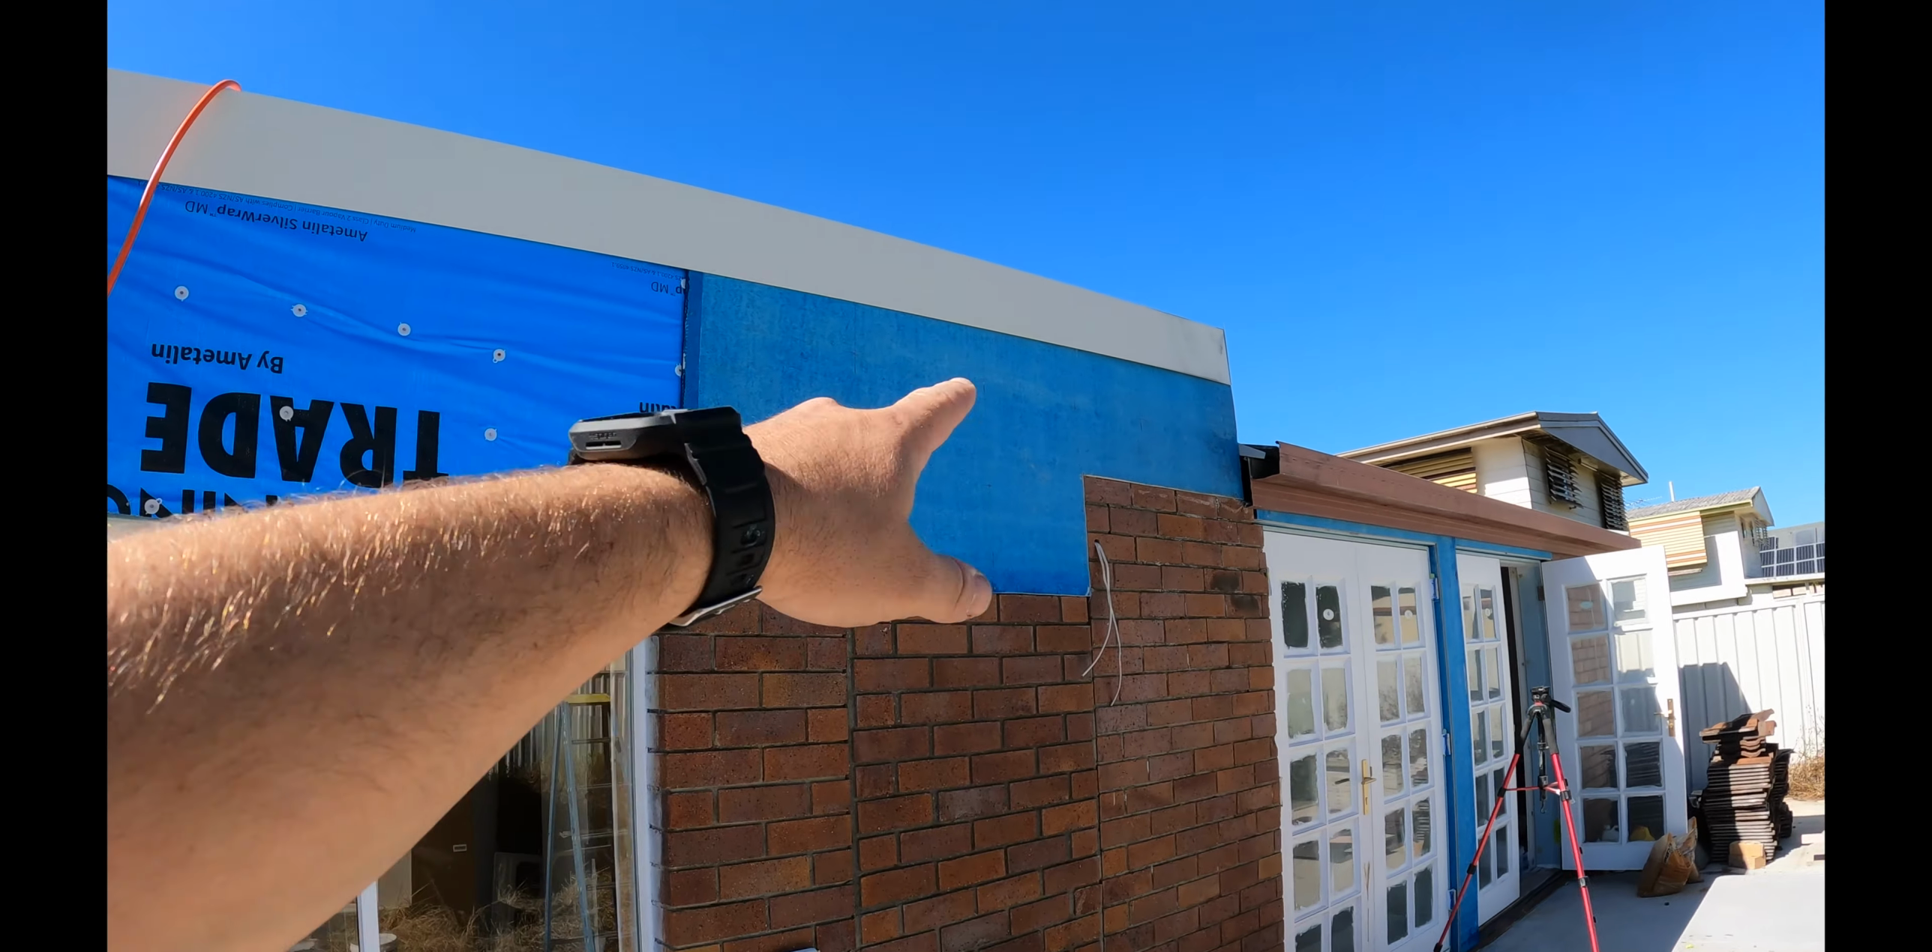We've started doing the blue board on the outside. Just started there.